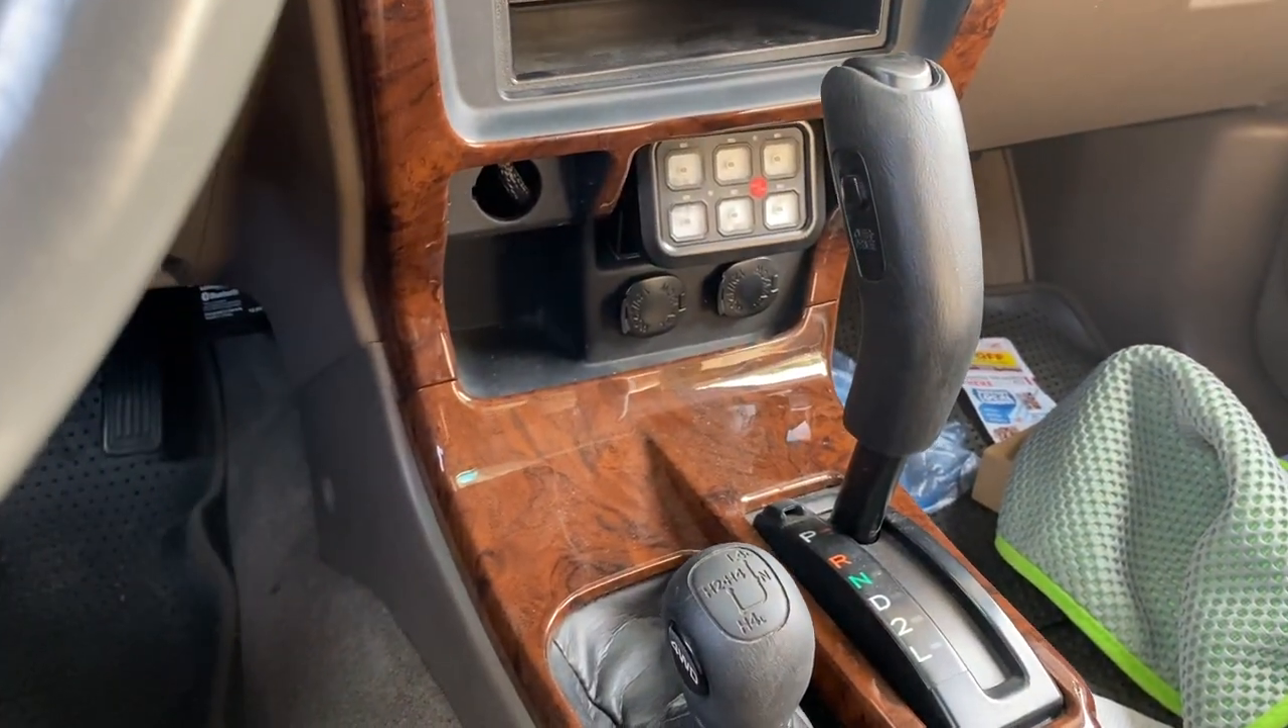So I got my dash put back together, and here's where the switch panel is.